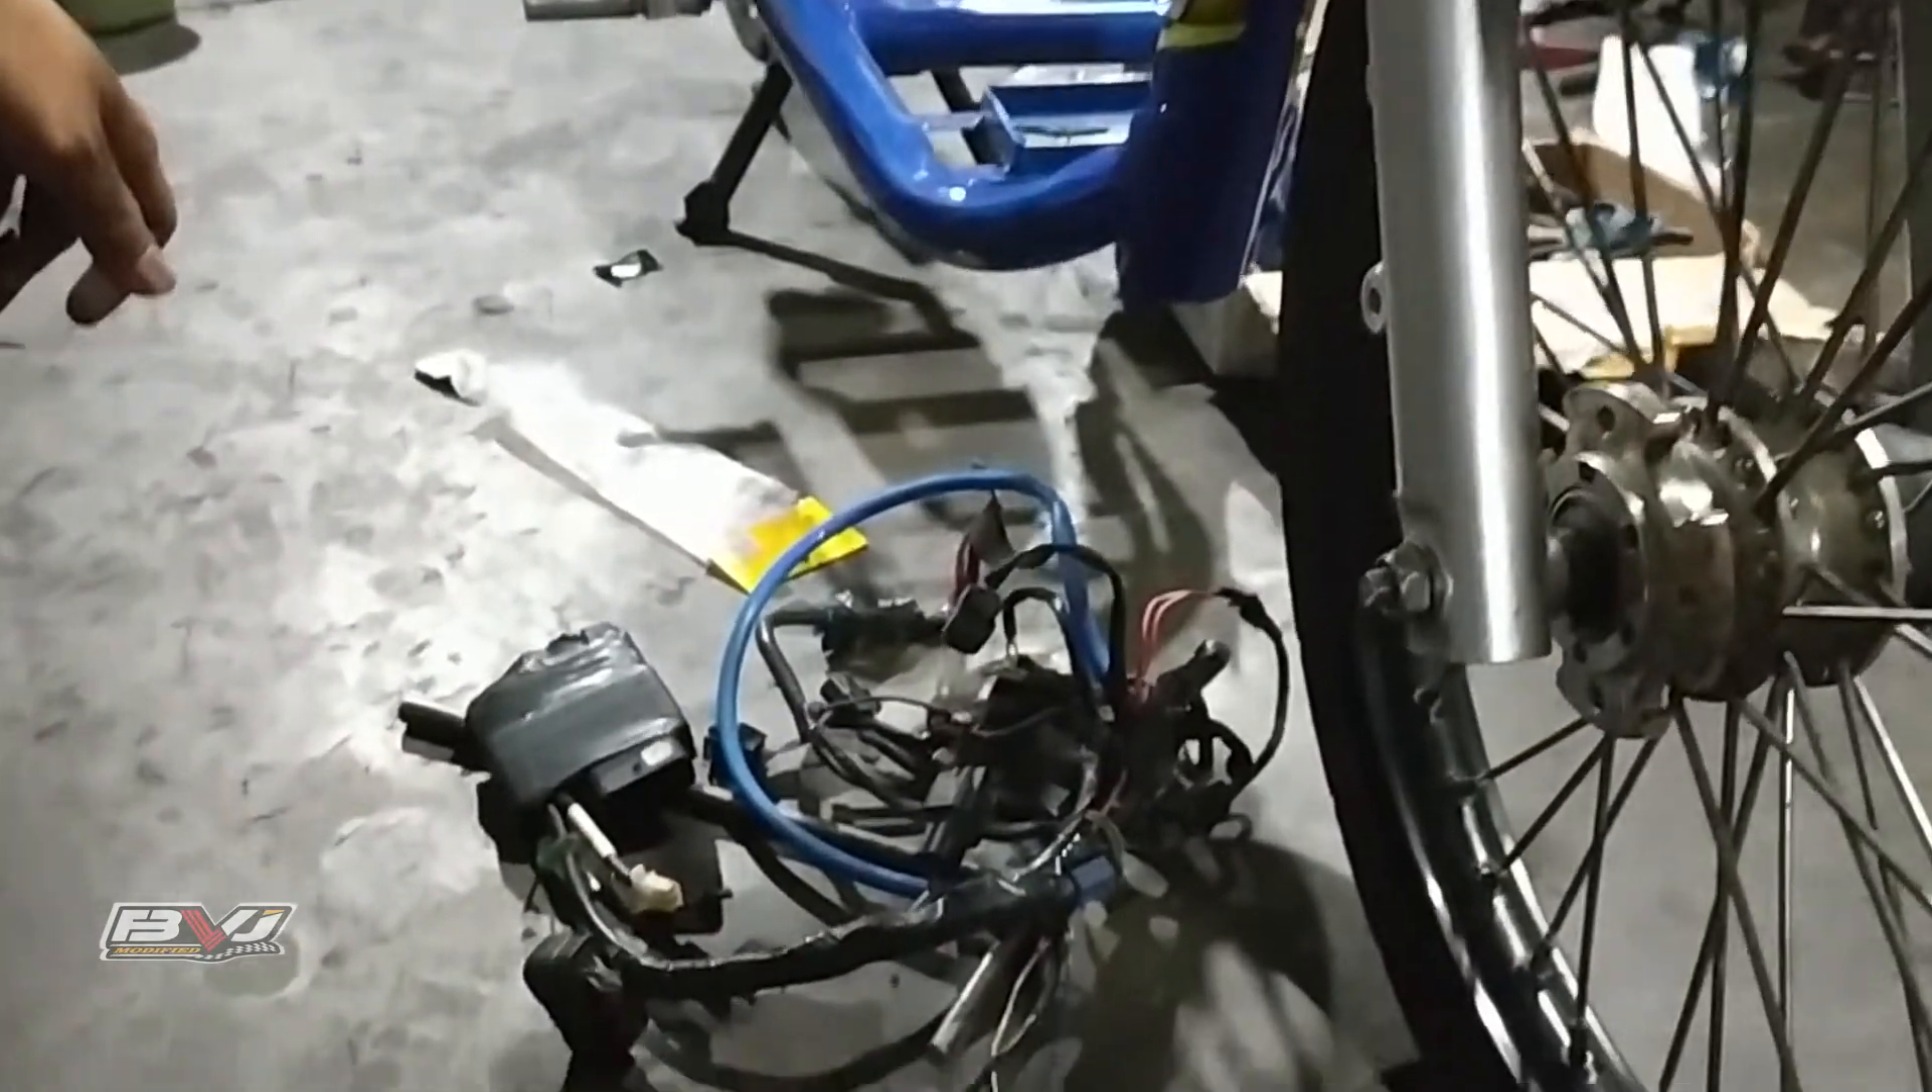Di depan kita ada kabel body ini baru mau dirakit.